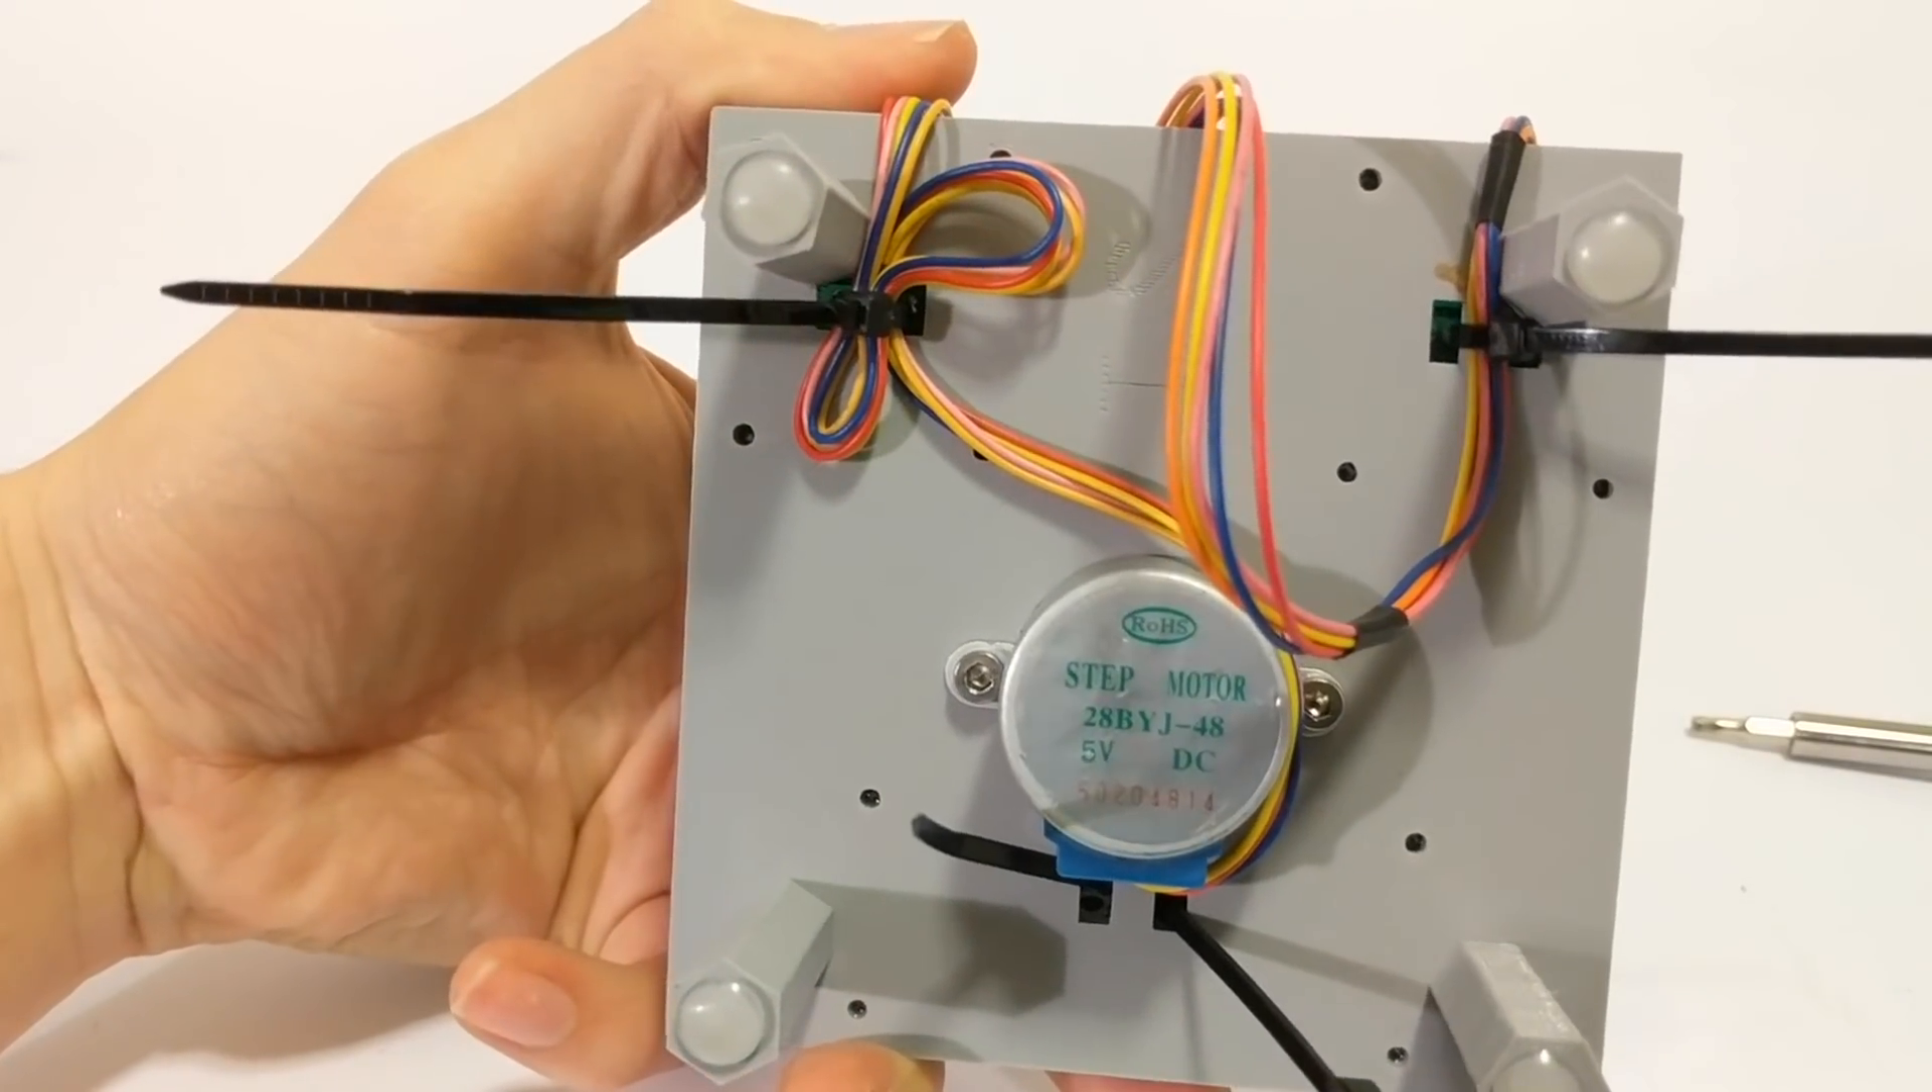Okay, so on the bottom here, you can see I clamped down some of the cables.